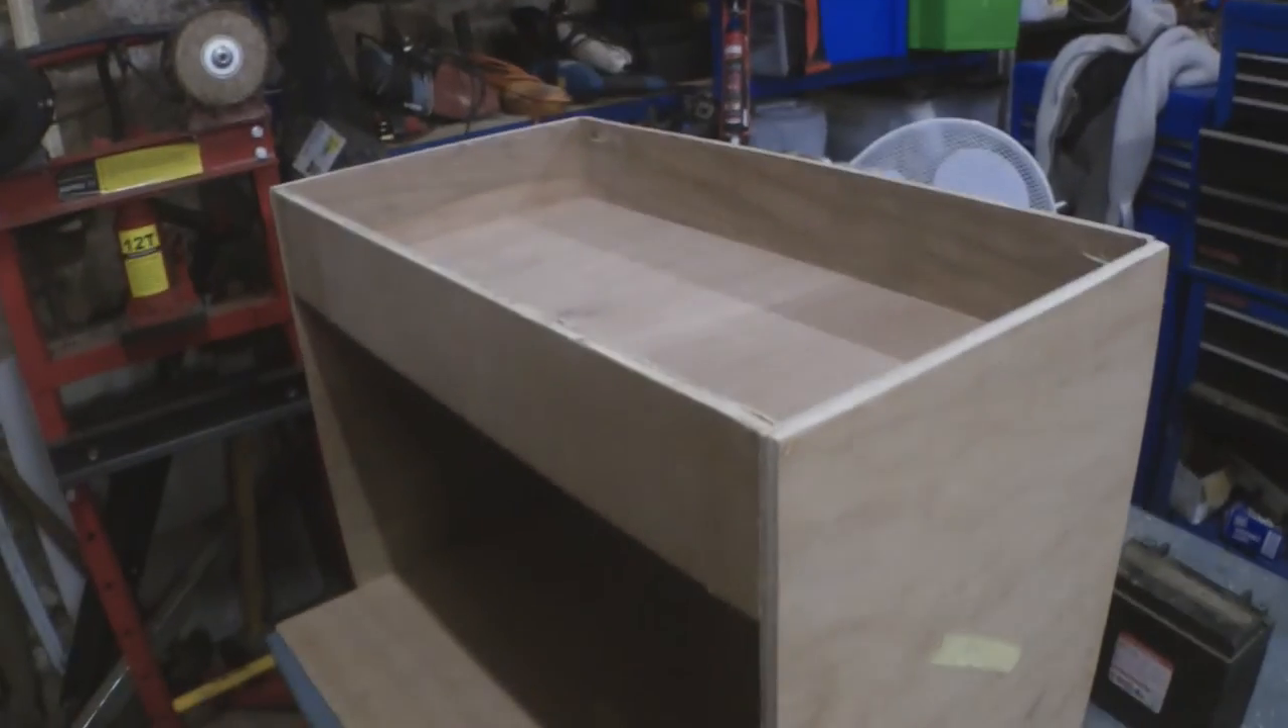Now that's the top shelf in.